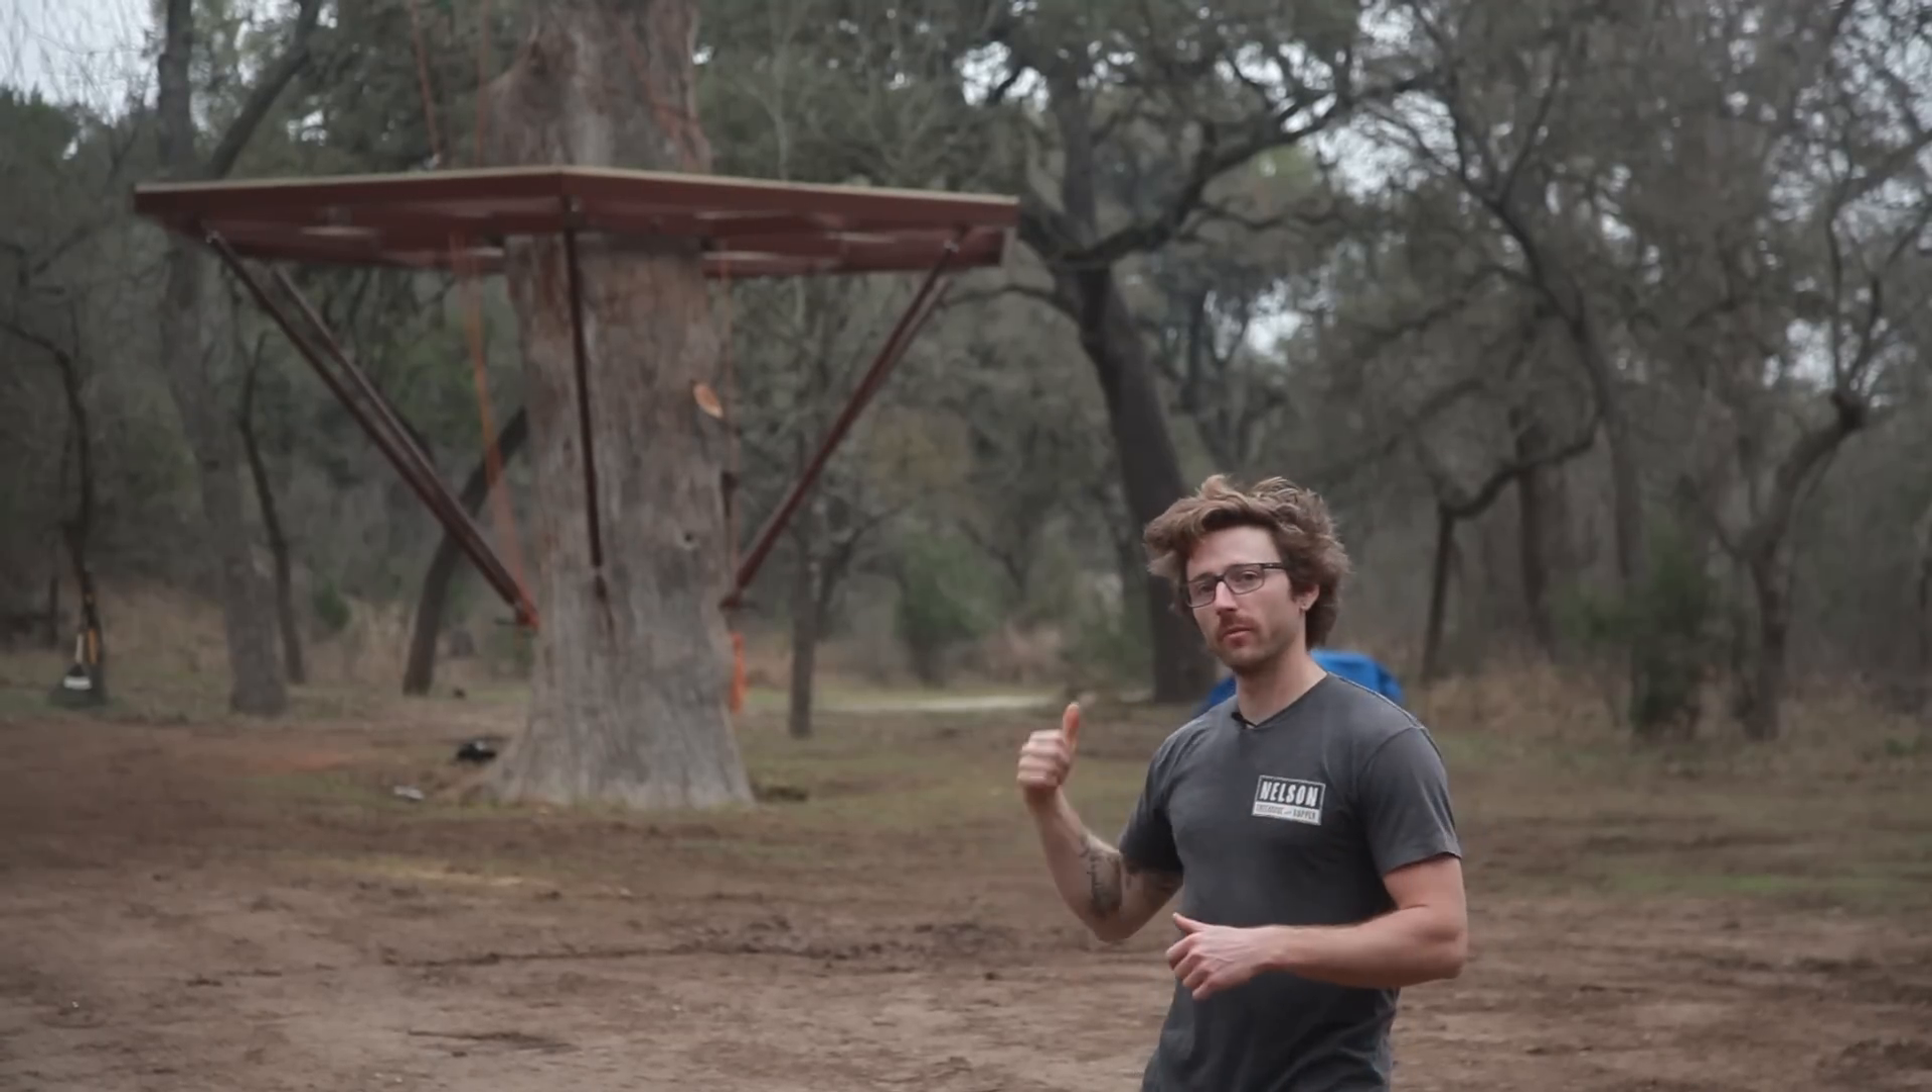So yesterday we were able to finish up the framing or exoskeleton of our Bibliotech.